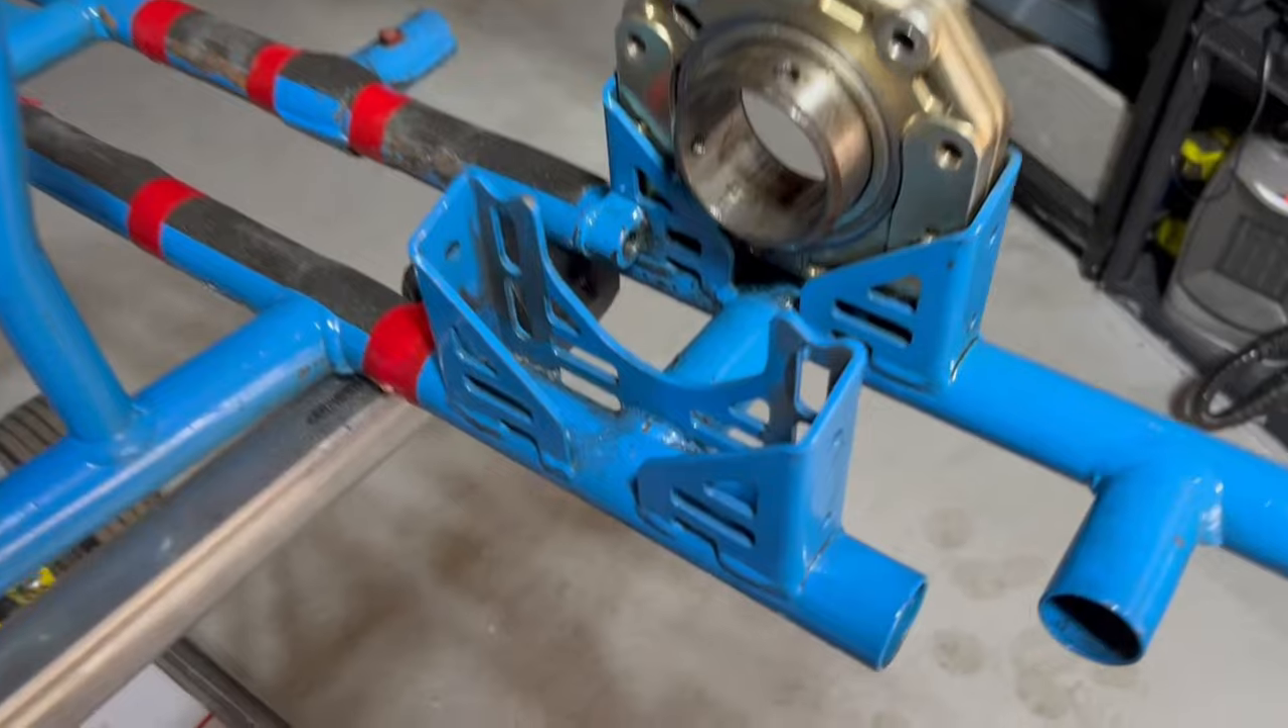Okay with the axle removed we're now onto these reasonably dirty bearing carriers.